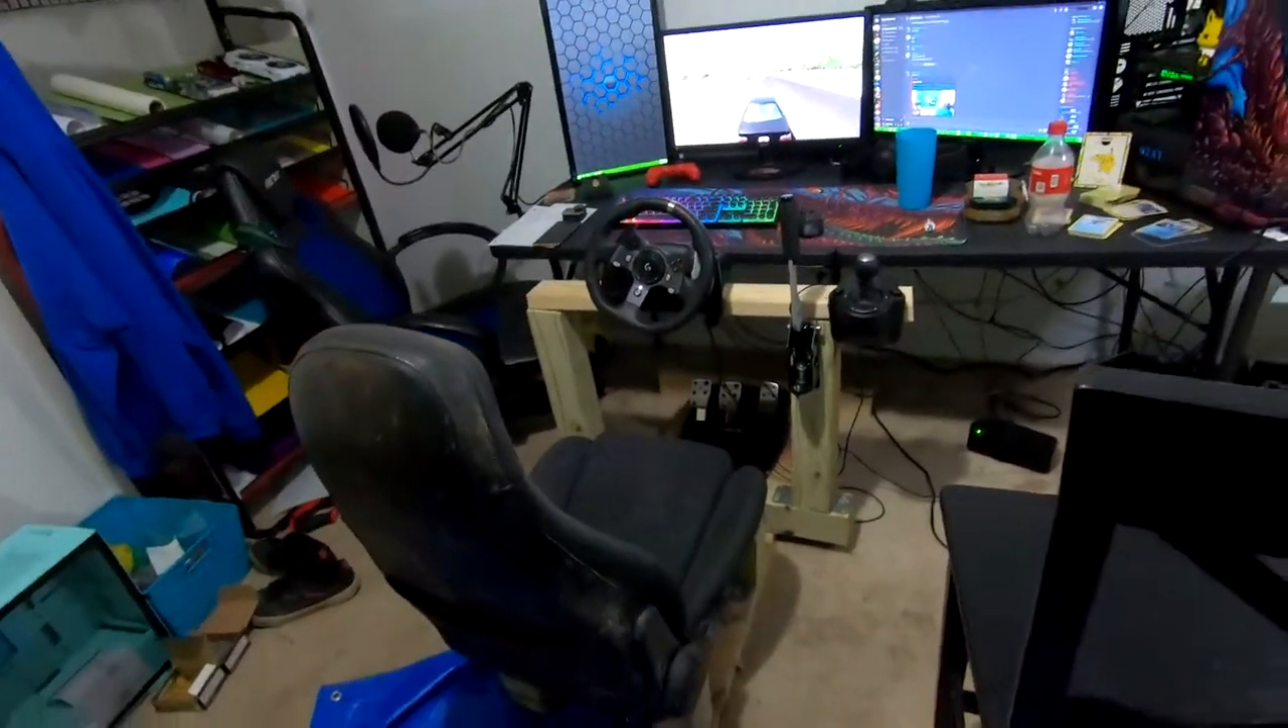So I don't have all the wires tied up they're just hanging.